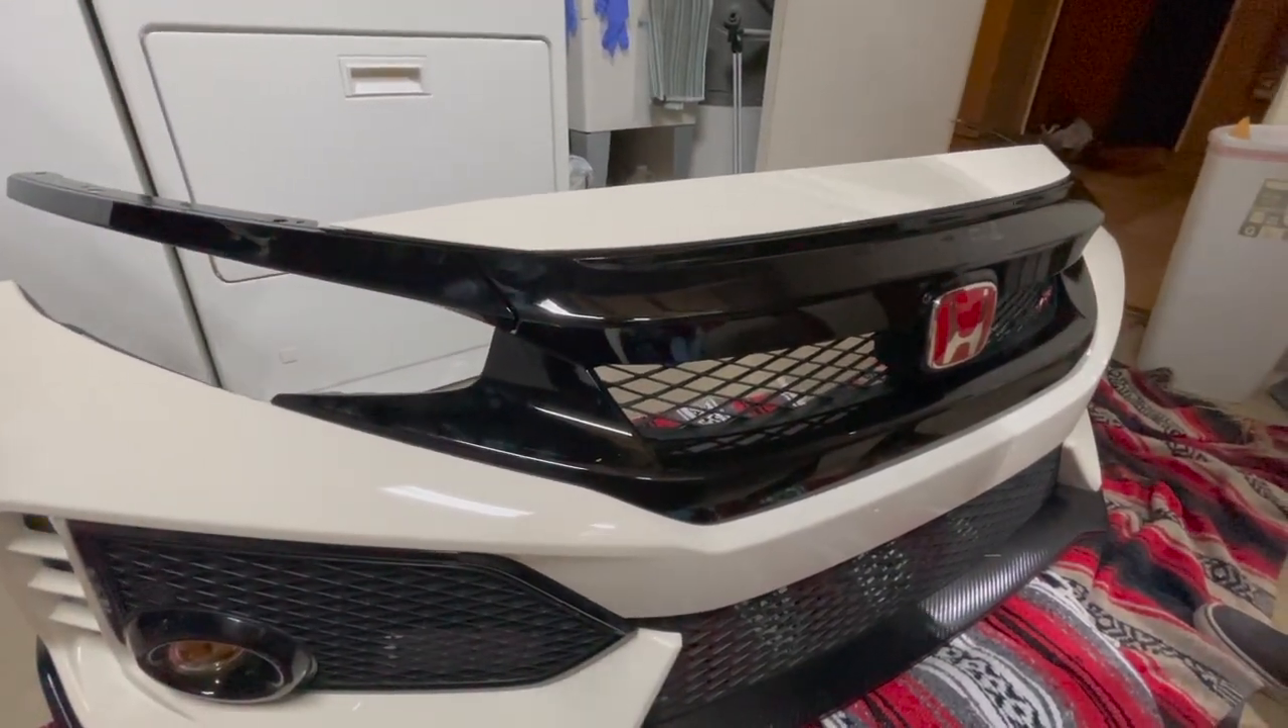All right everyone gone ahead and finished up the installation of the 2020 grill.